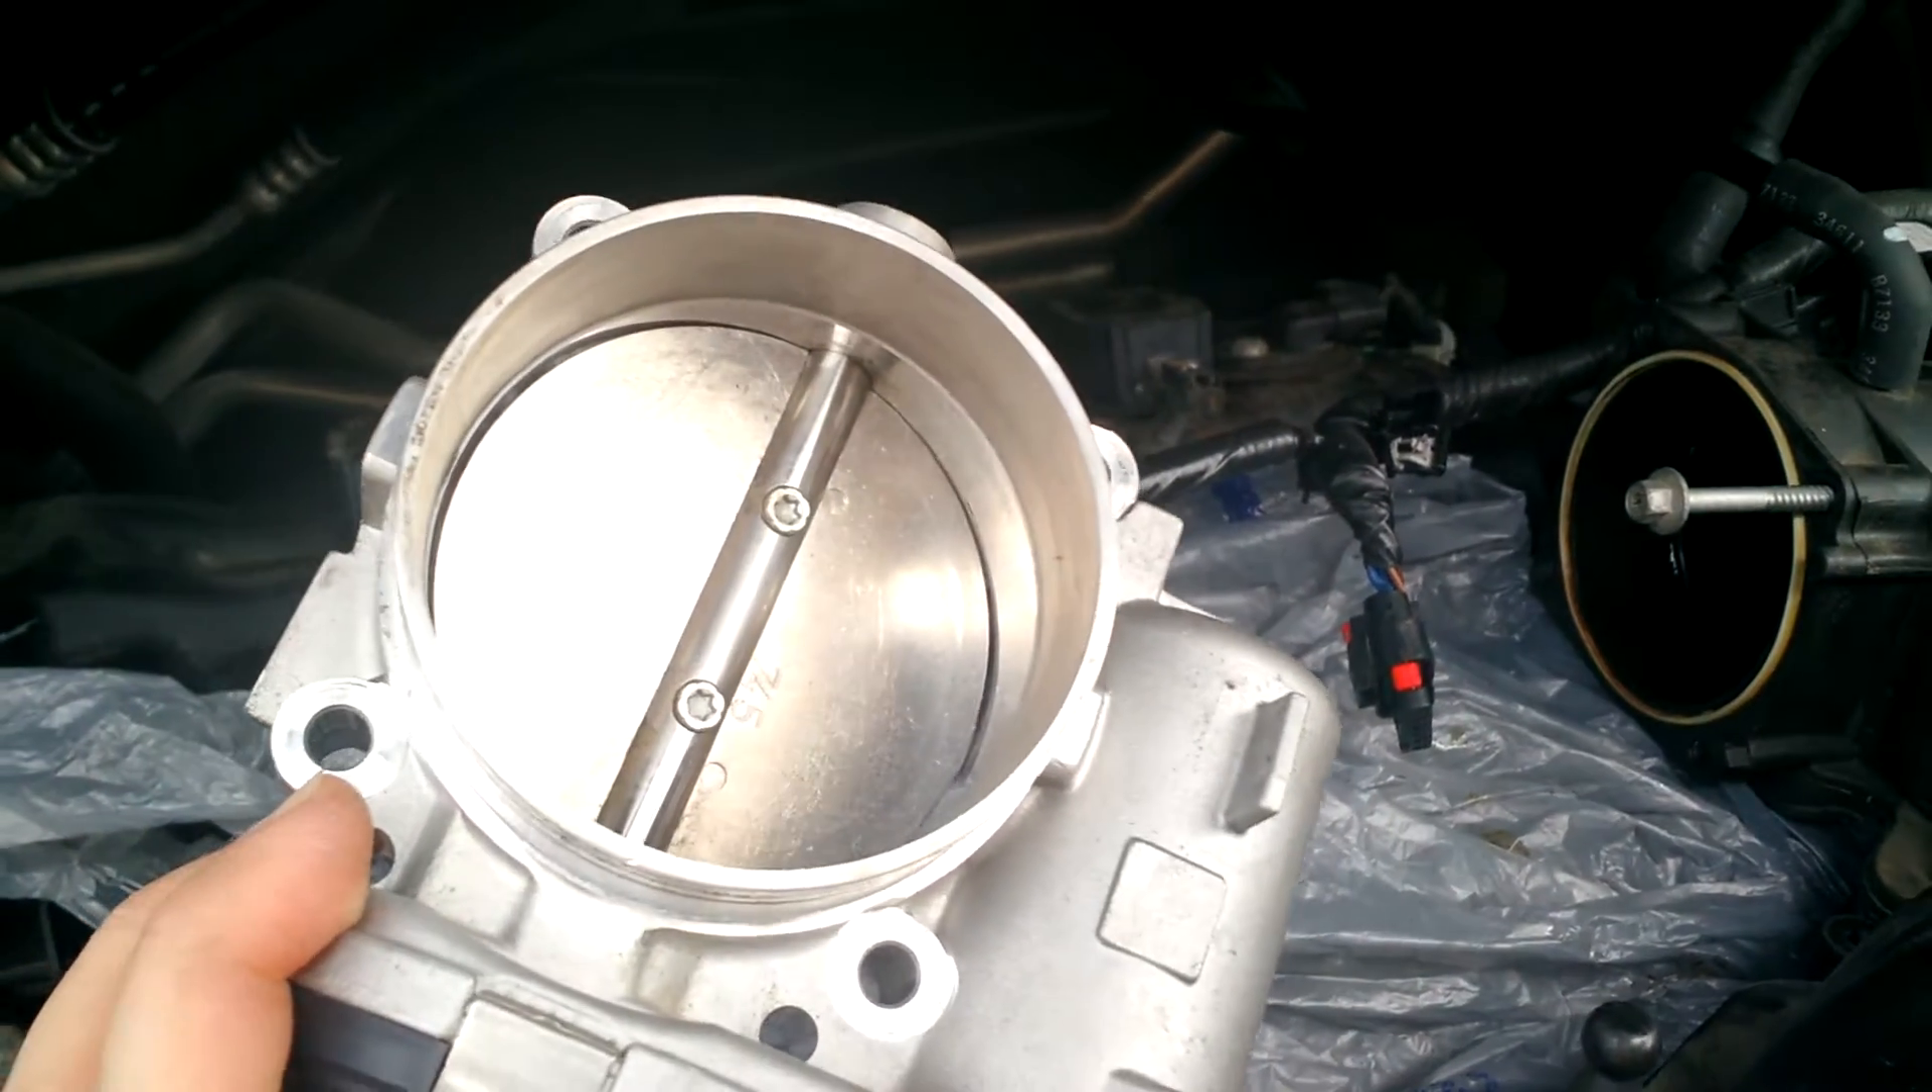I went an extra step here and went ahead and pulled off the throttle body, gave it a good cleaning.